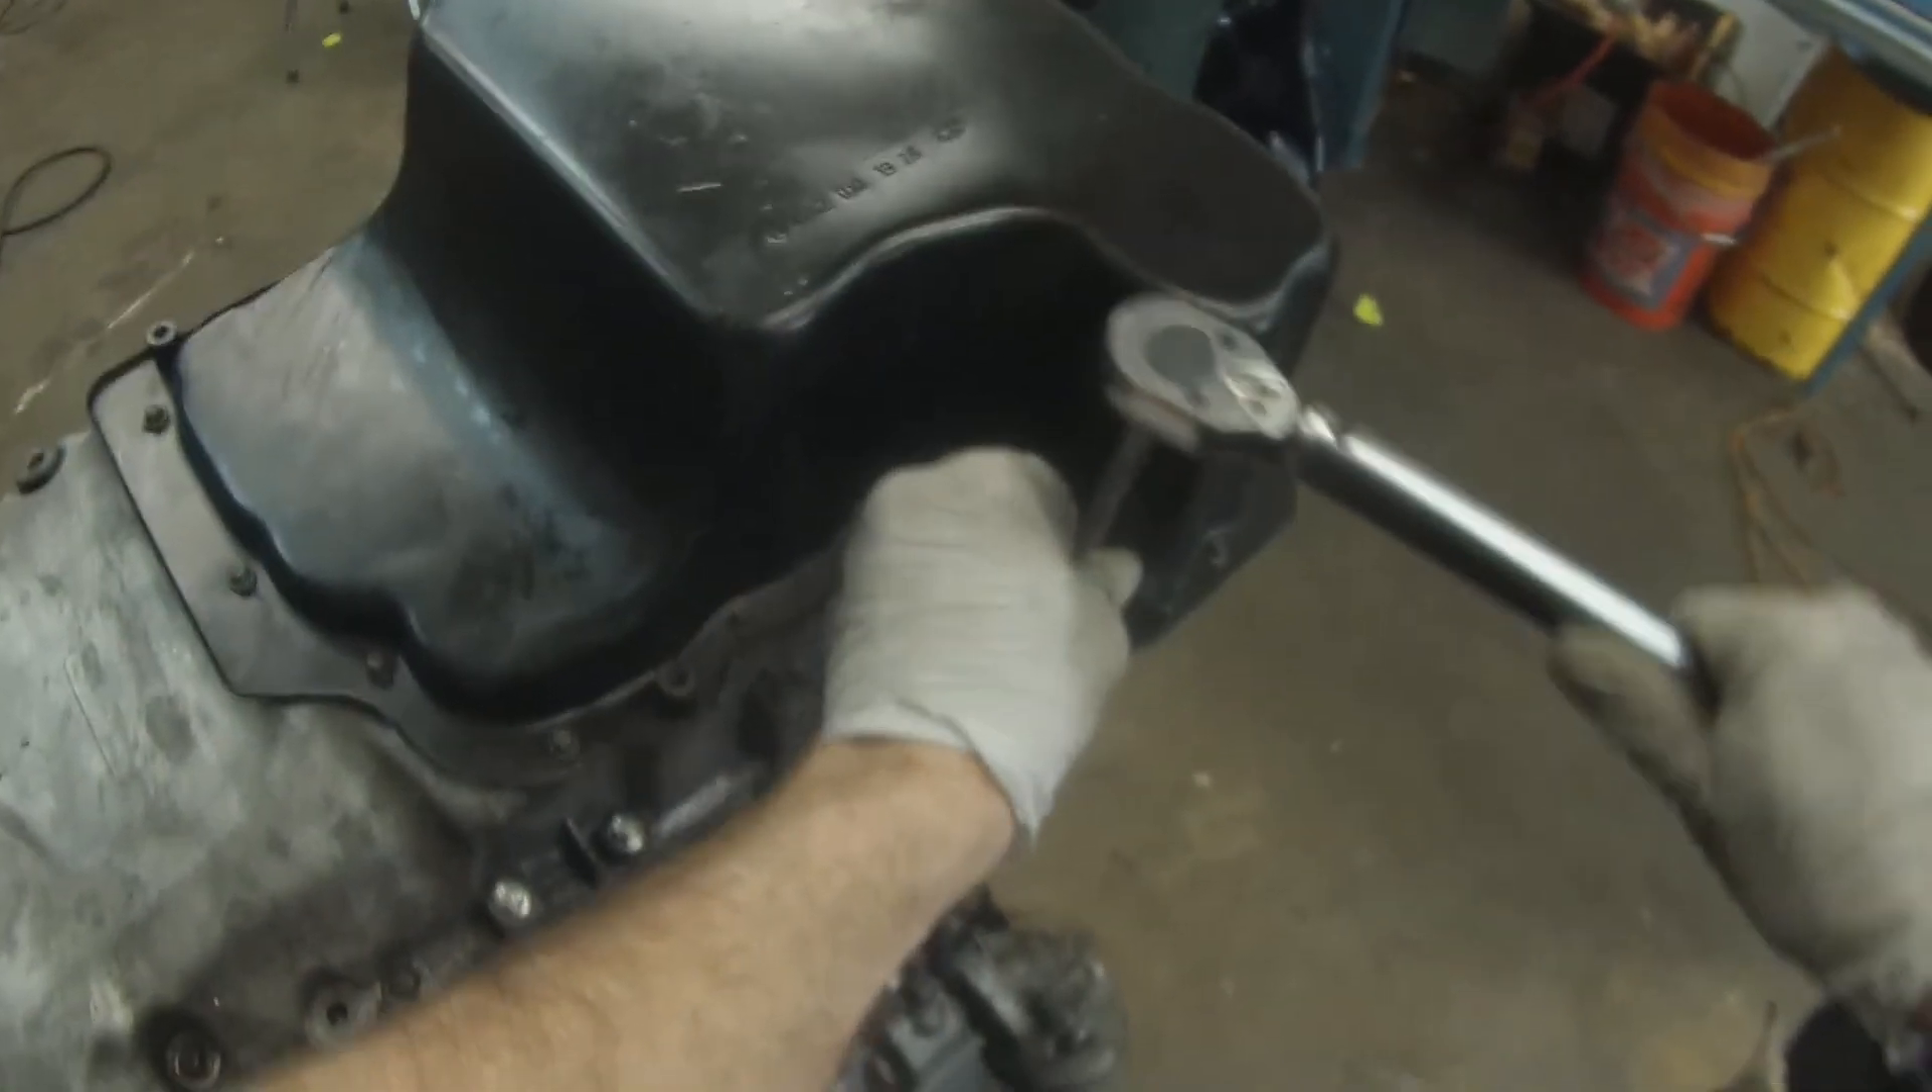The oil pan is on for the first time.